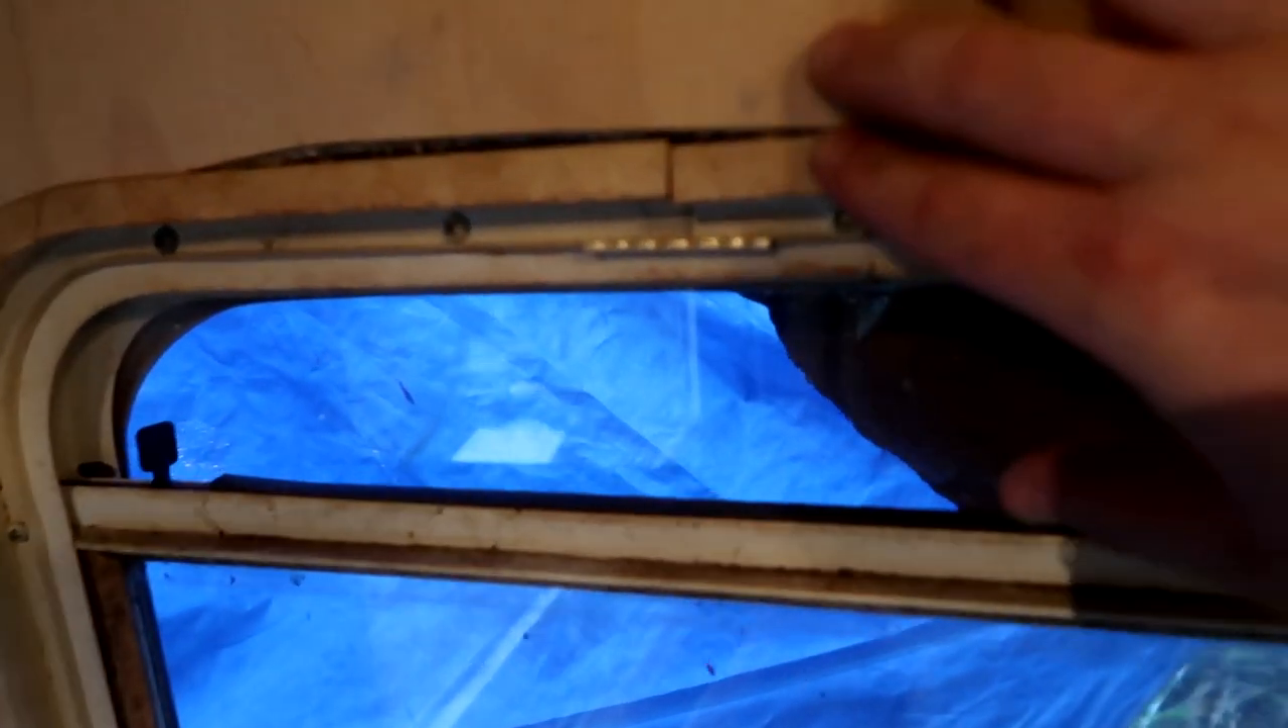Wall number one is done for the most part looks good except for this little gap.